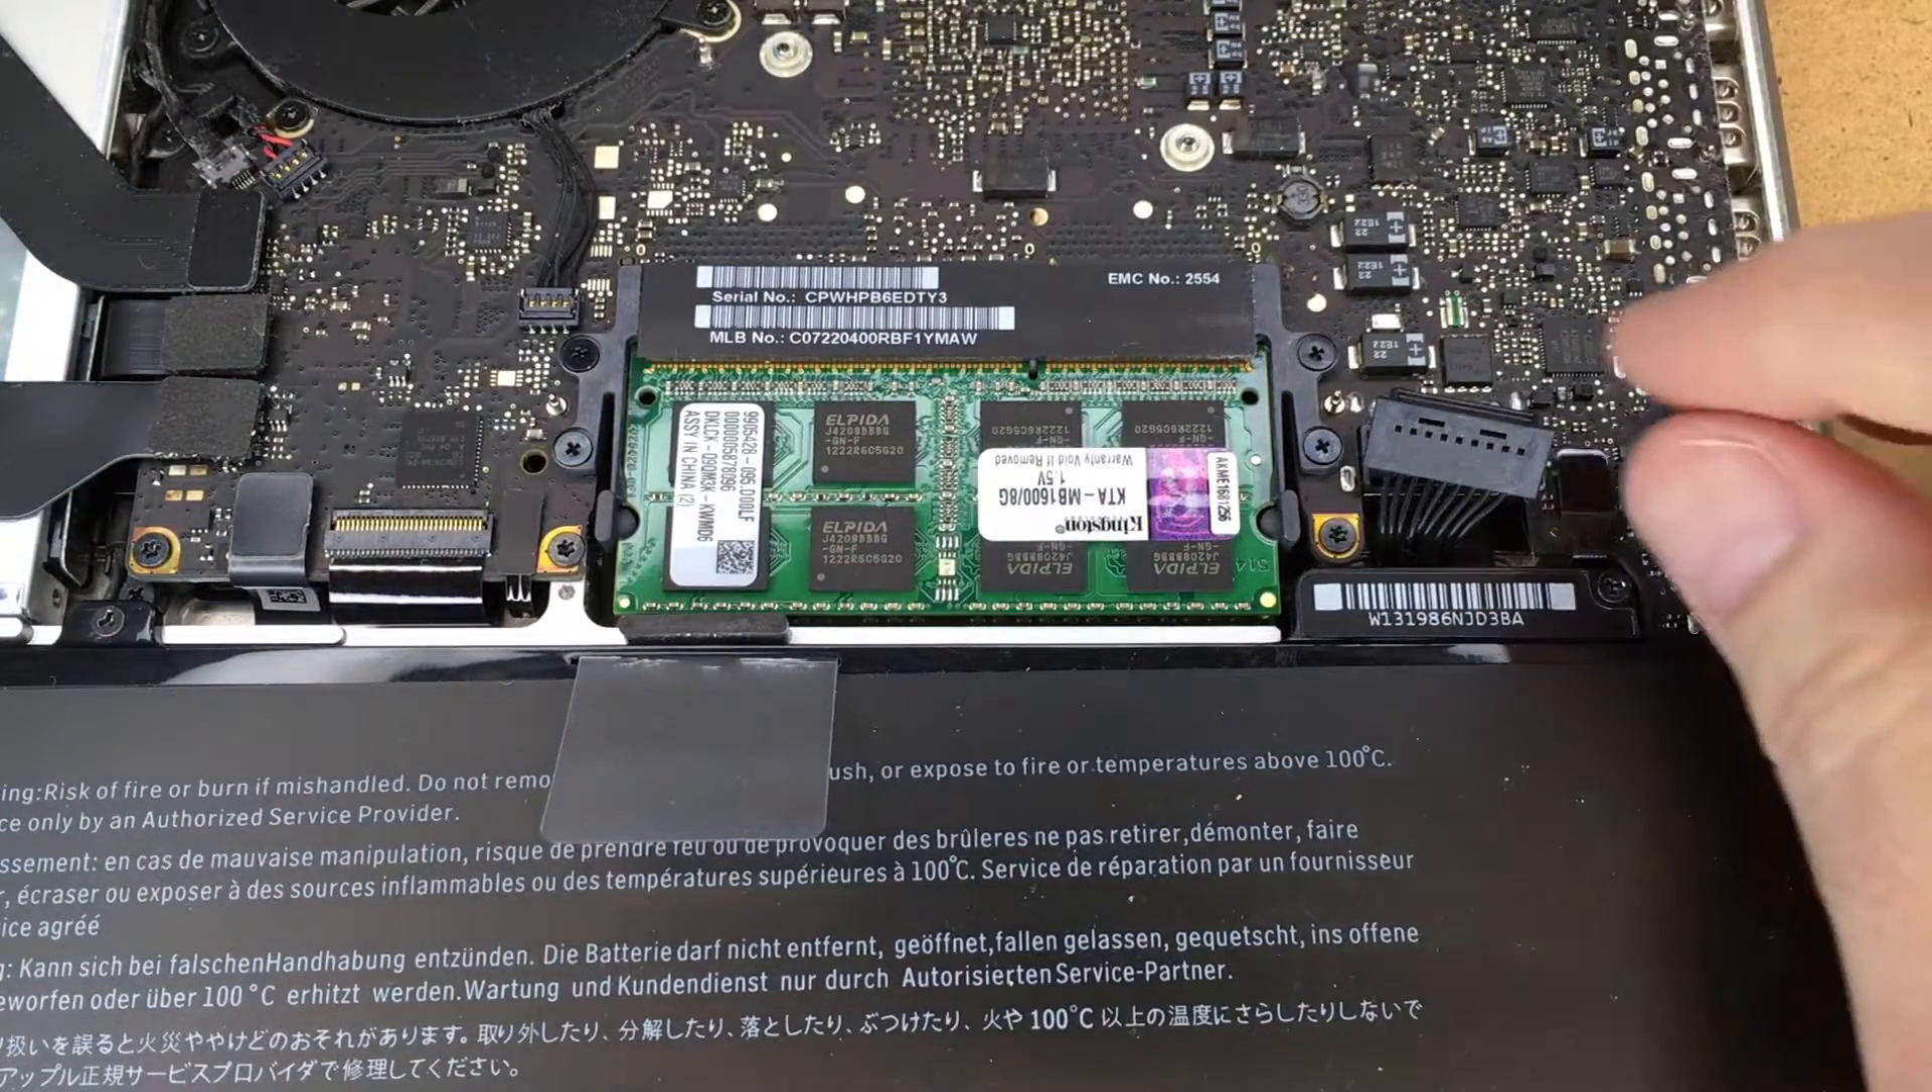So now that we have the memory in we can reconnect the battery.